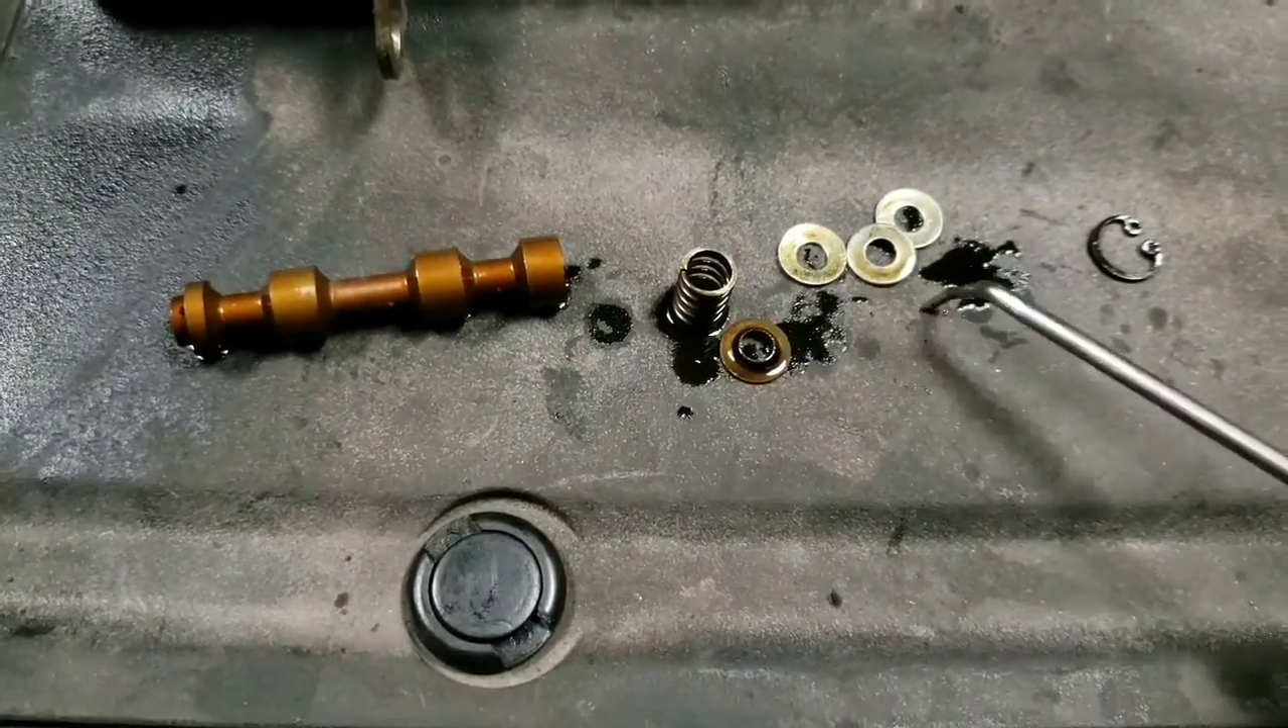Alrighty, so I've taken the solenoid apart and here's the piston, the spring, and the original washer.